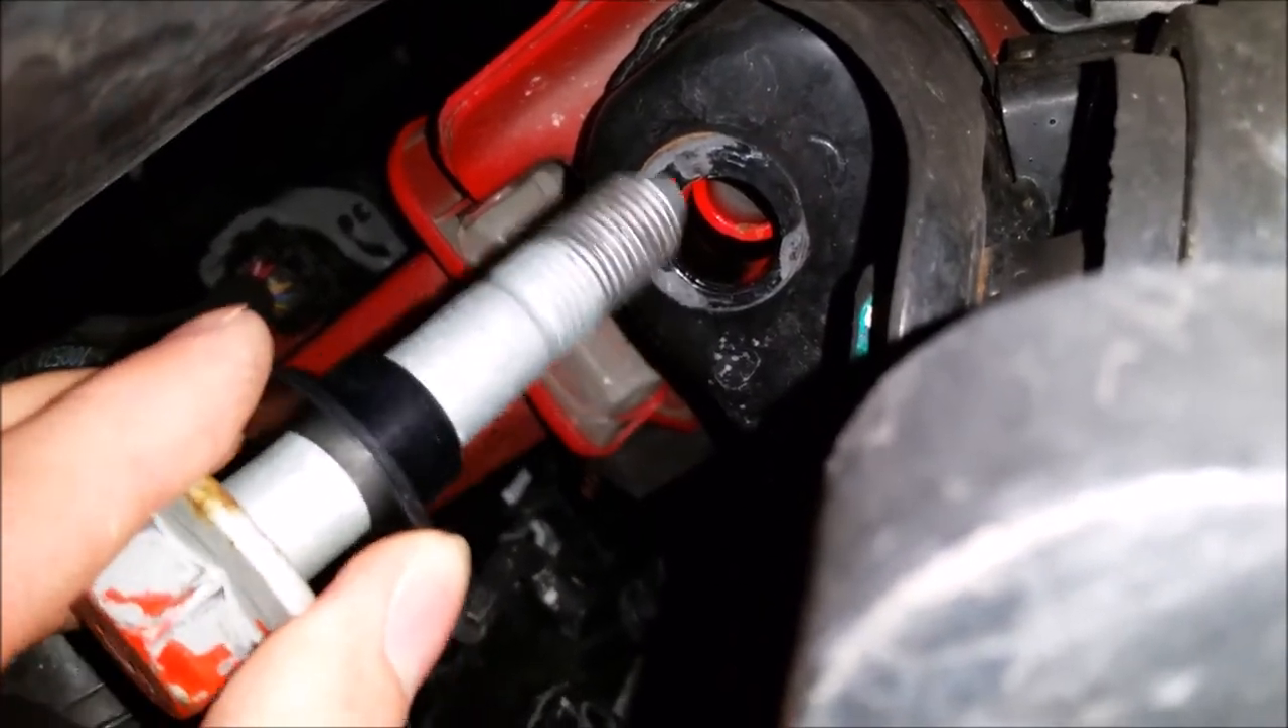You can see how that opening is bigger than the bolt.